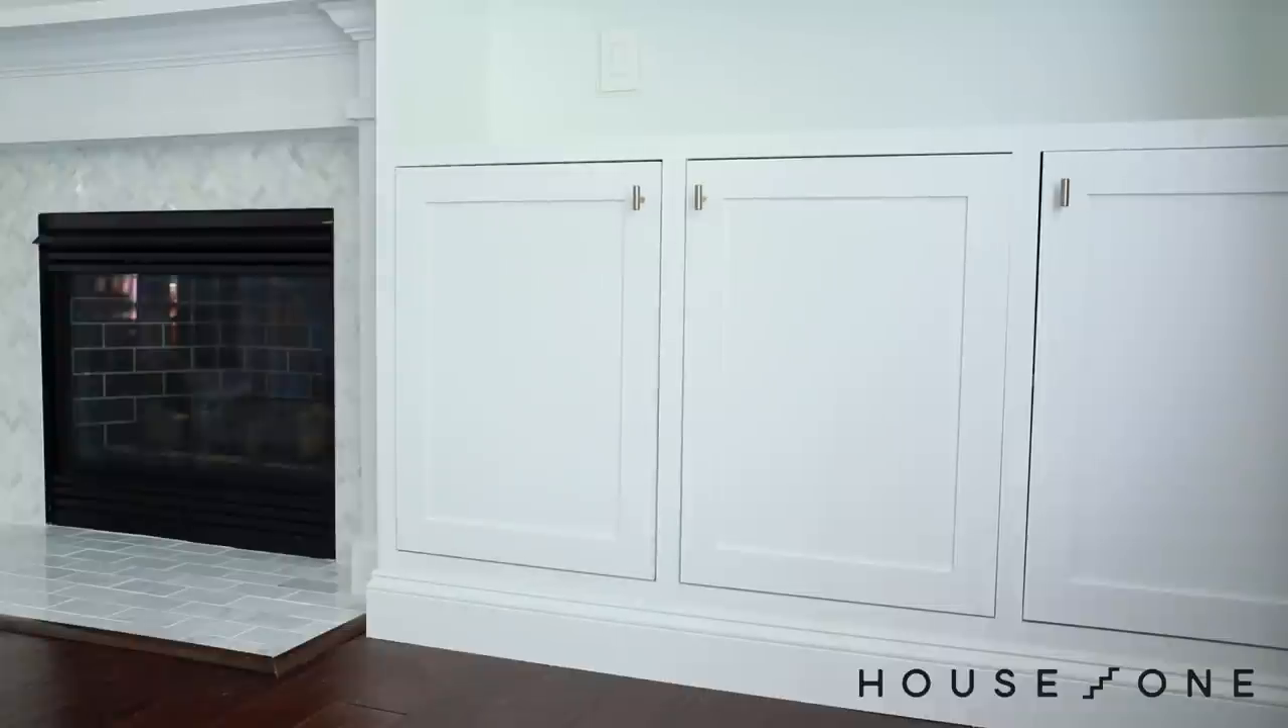Lastly, I installed the maple shaker doors, custom-built by Baird Brothers Fine Hardwoods, to finish the cabinets and complete the new built-in accent wall.